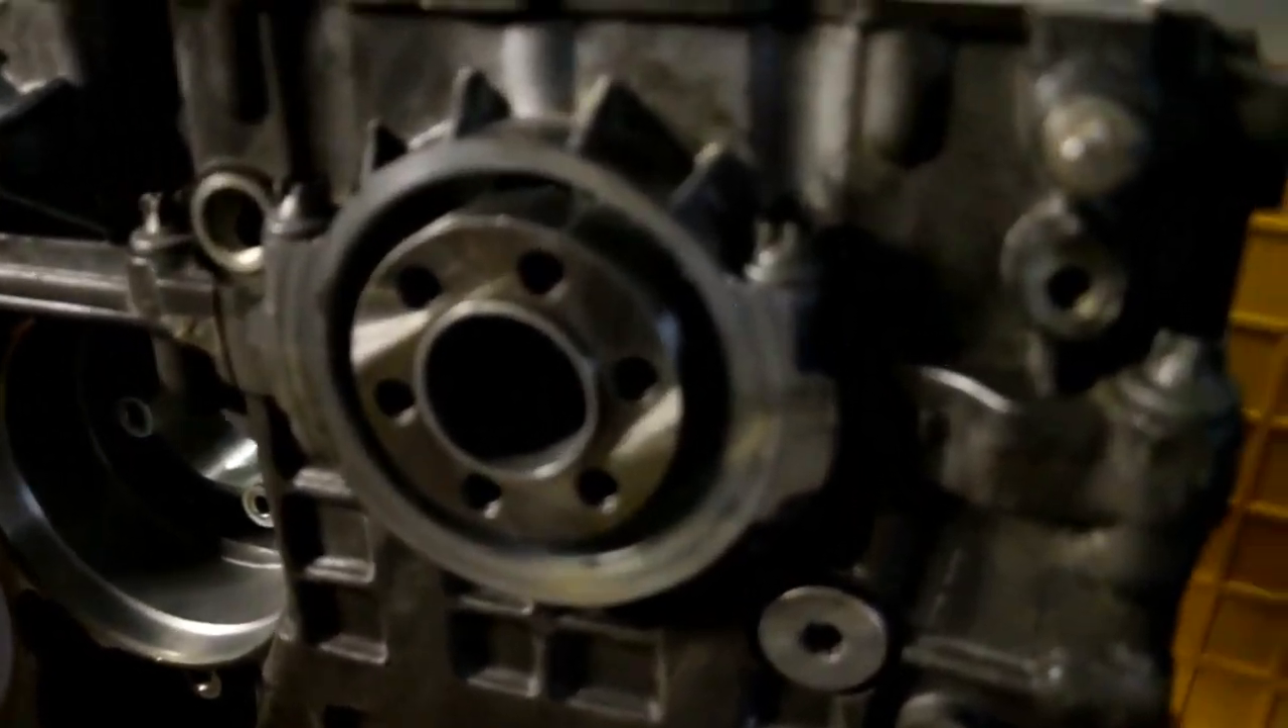So the hub is holding in there just by the pins I didn't even put the bolt in yet.